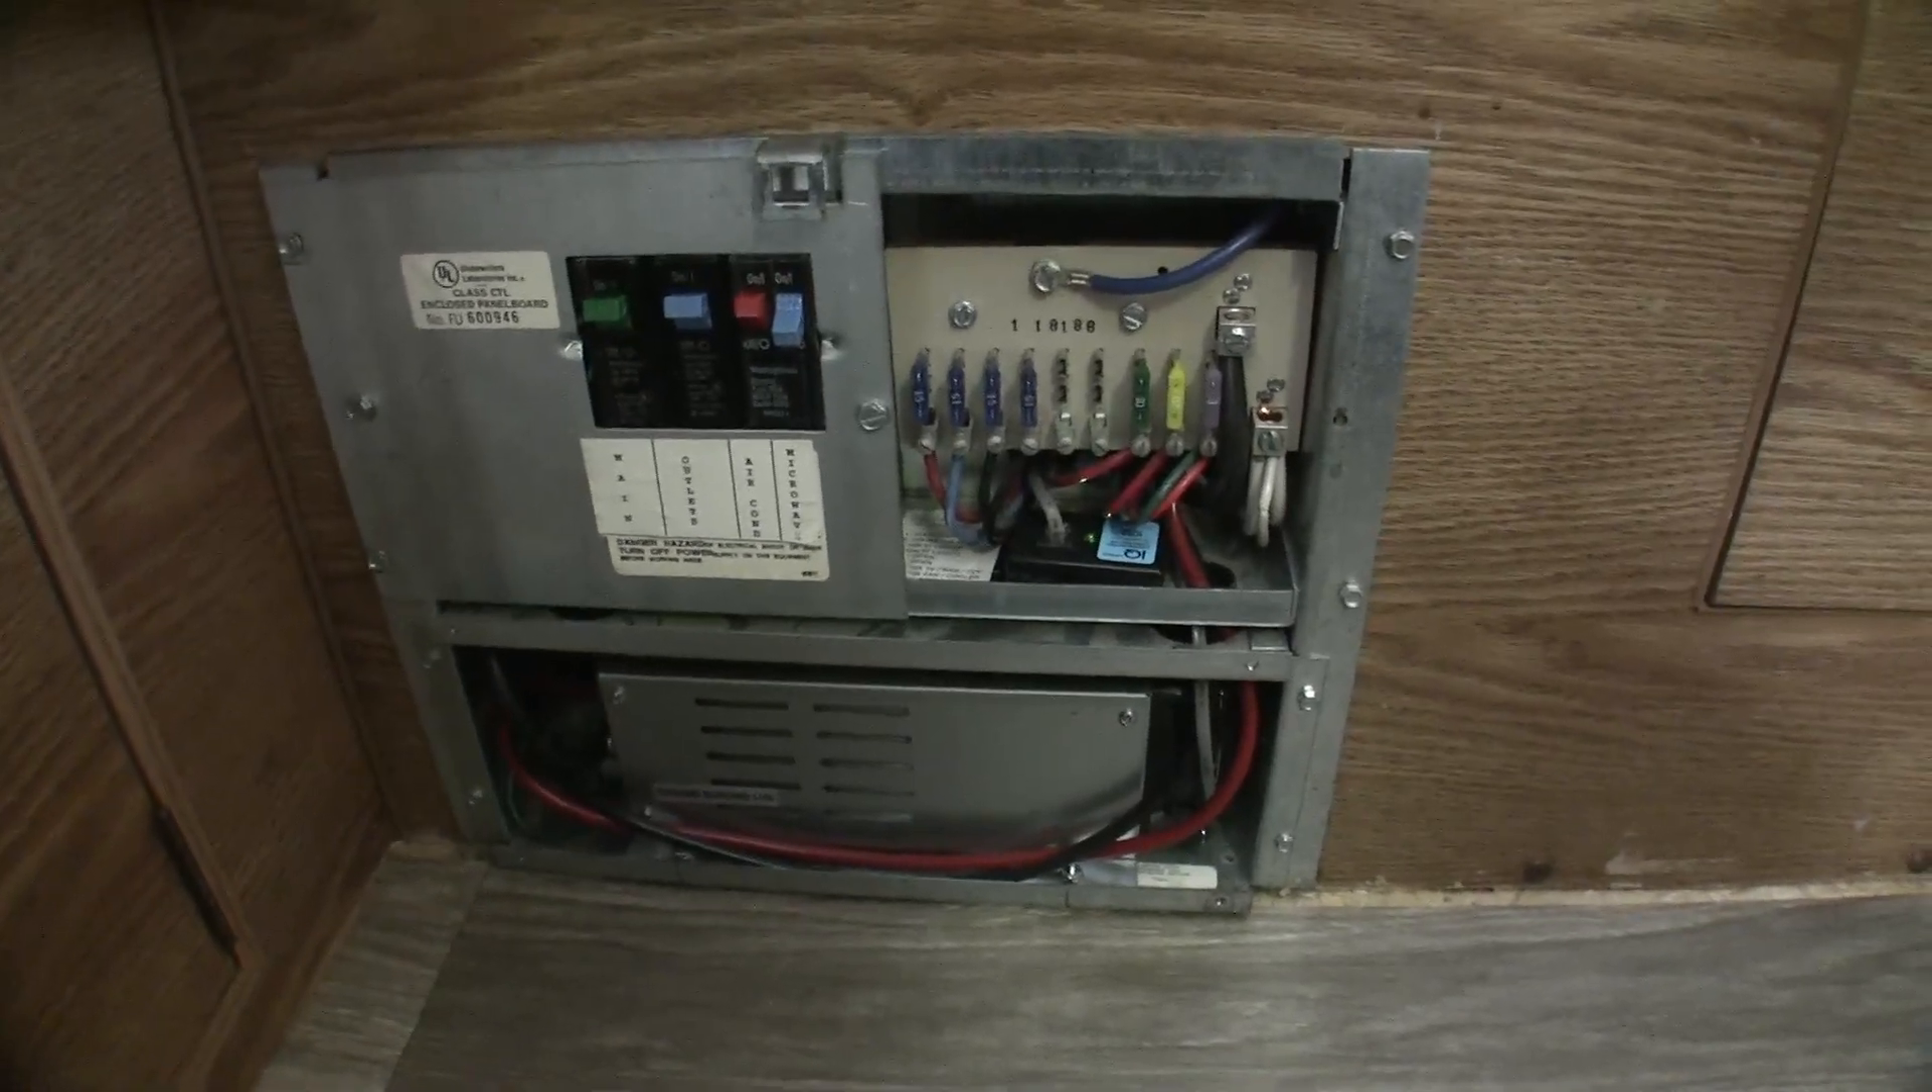Okay, I've got the cover off our power converter system down here.